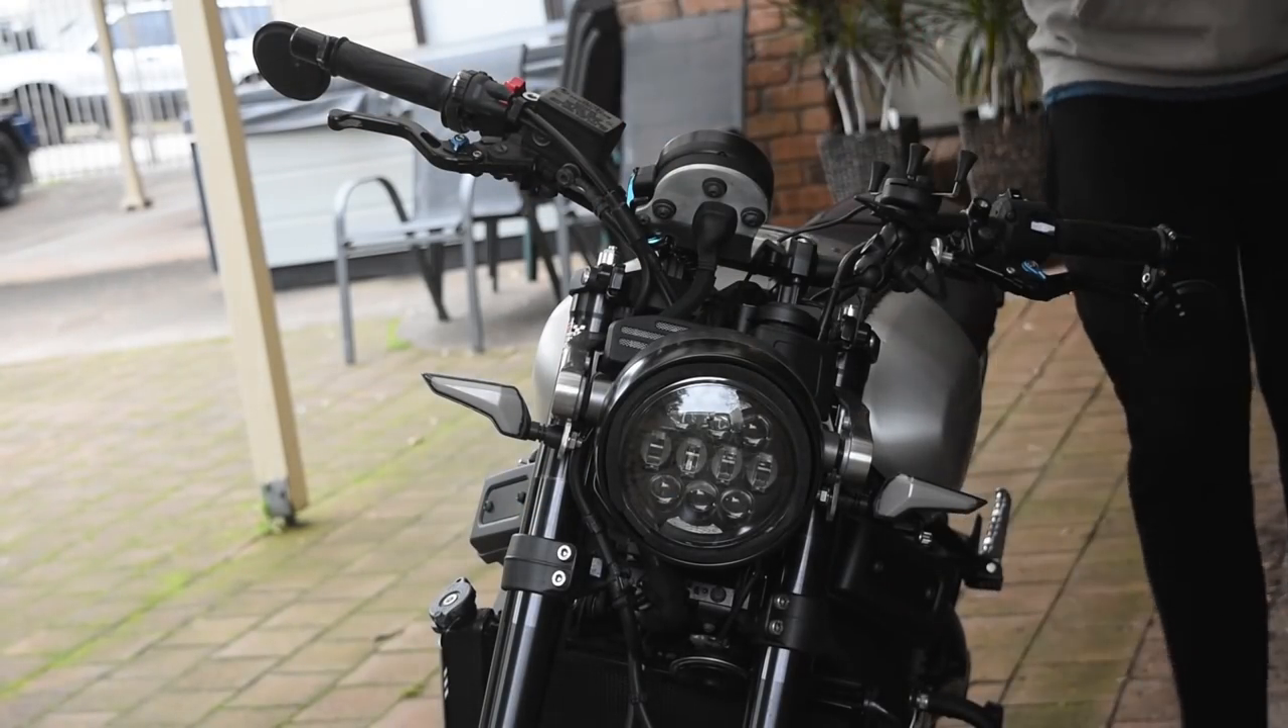And voila we now have a headlight and indicators done.